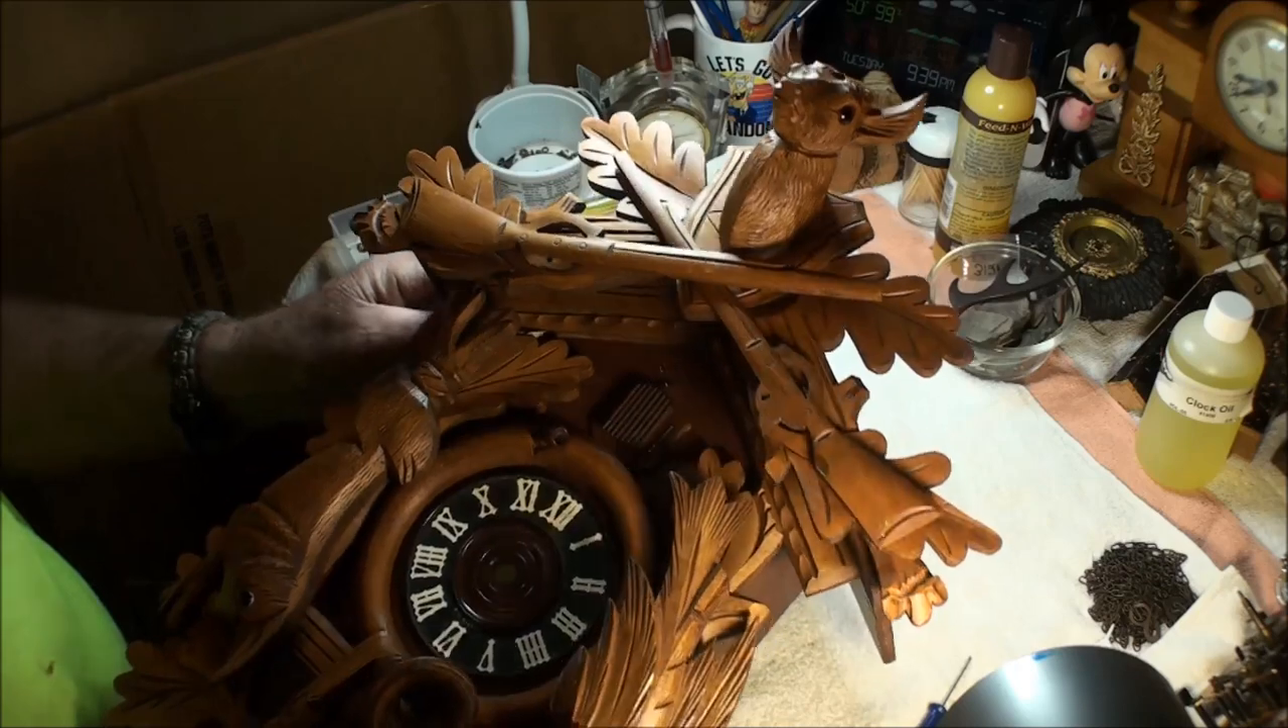I don't have the horns on.